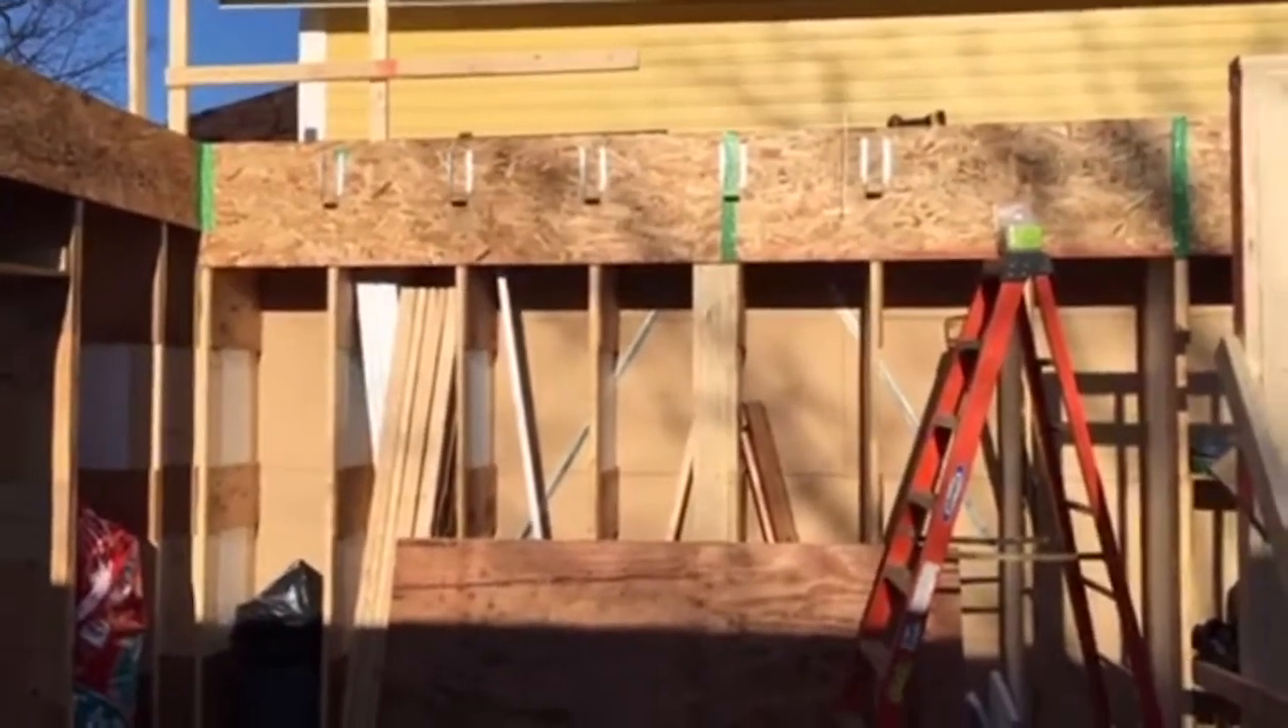So we've got some more hangers going in on the north wall.